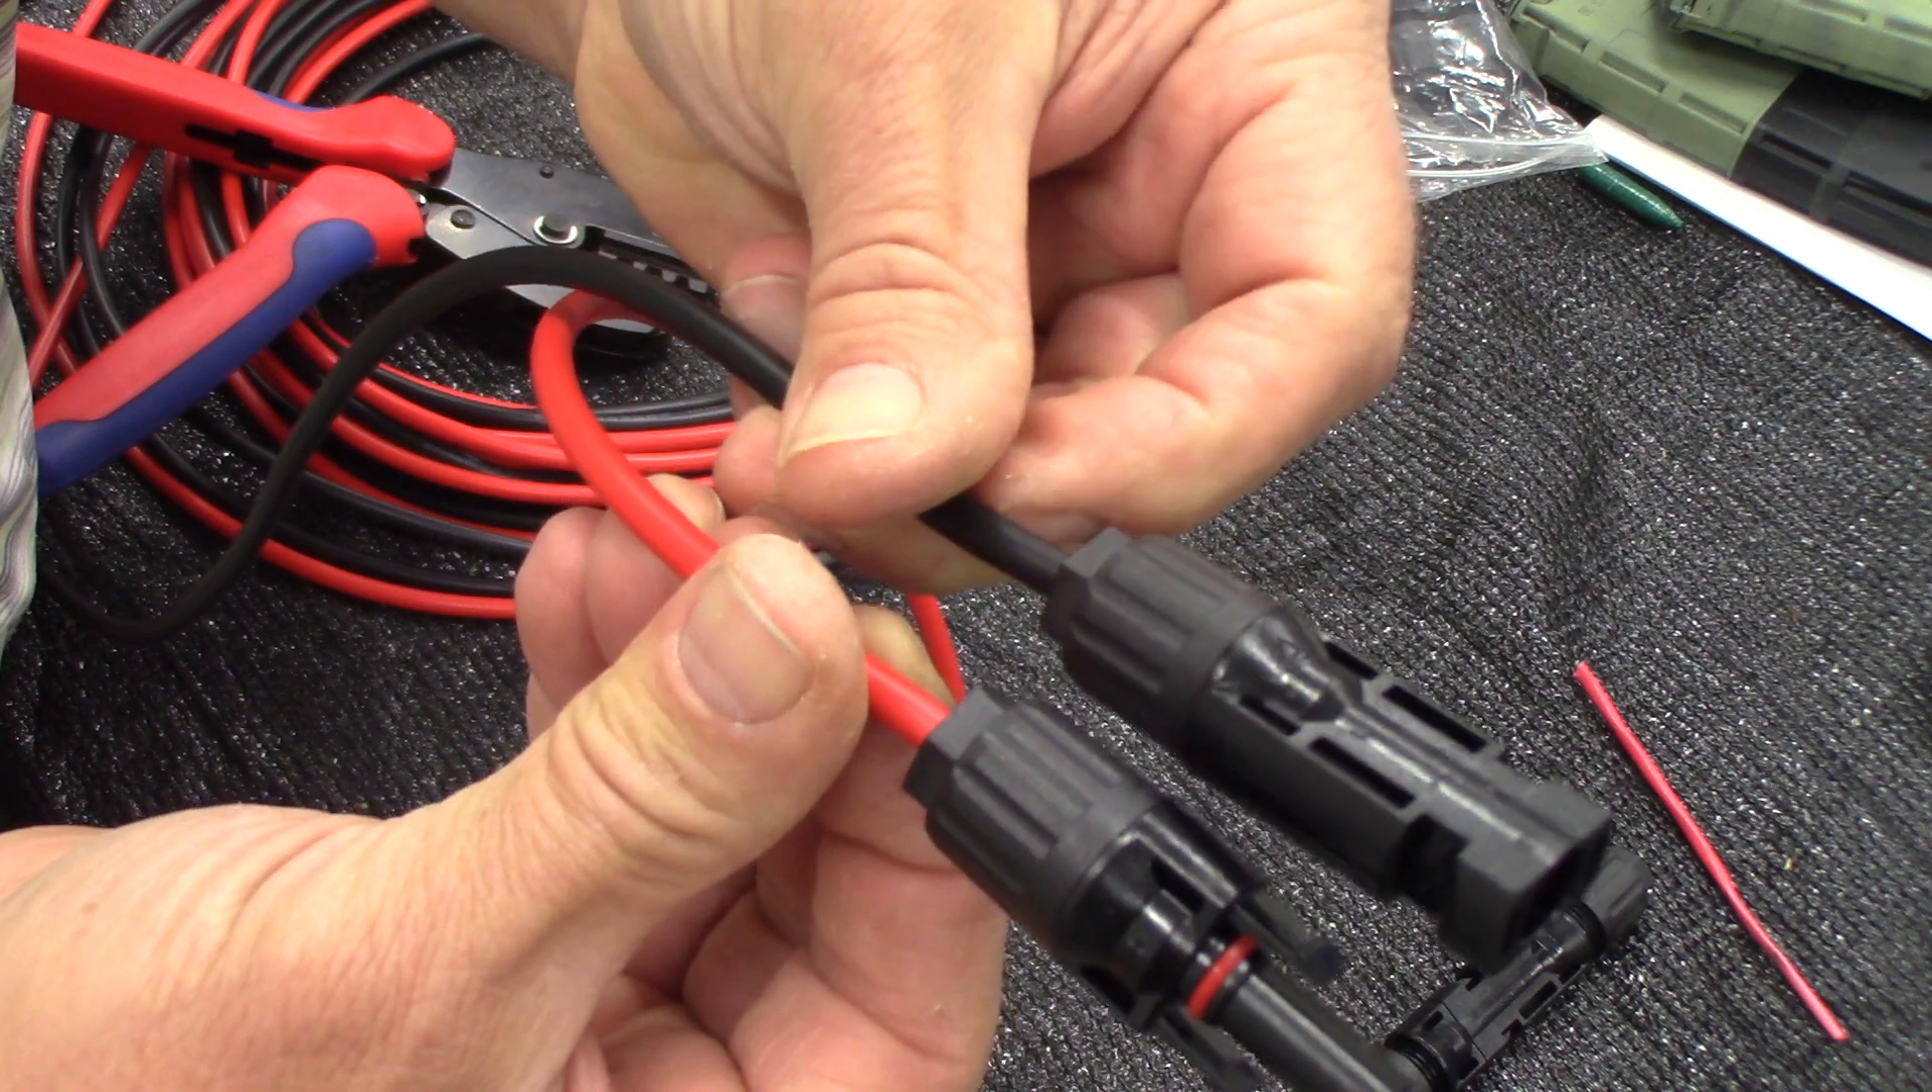So now you have your male and female on the end of your red and your black wire.